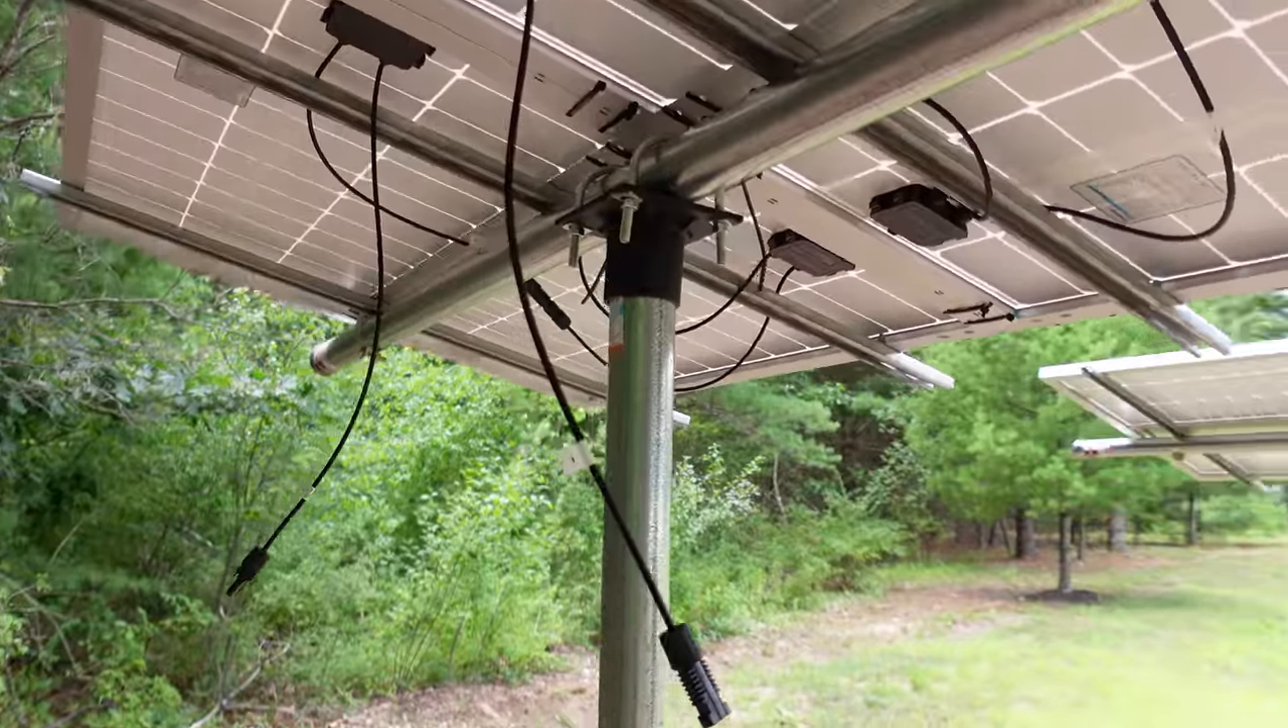But now all we have to do is connect these wires.